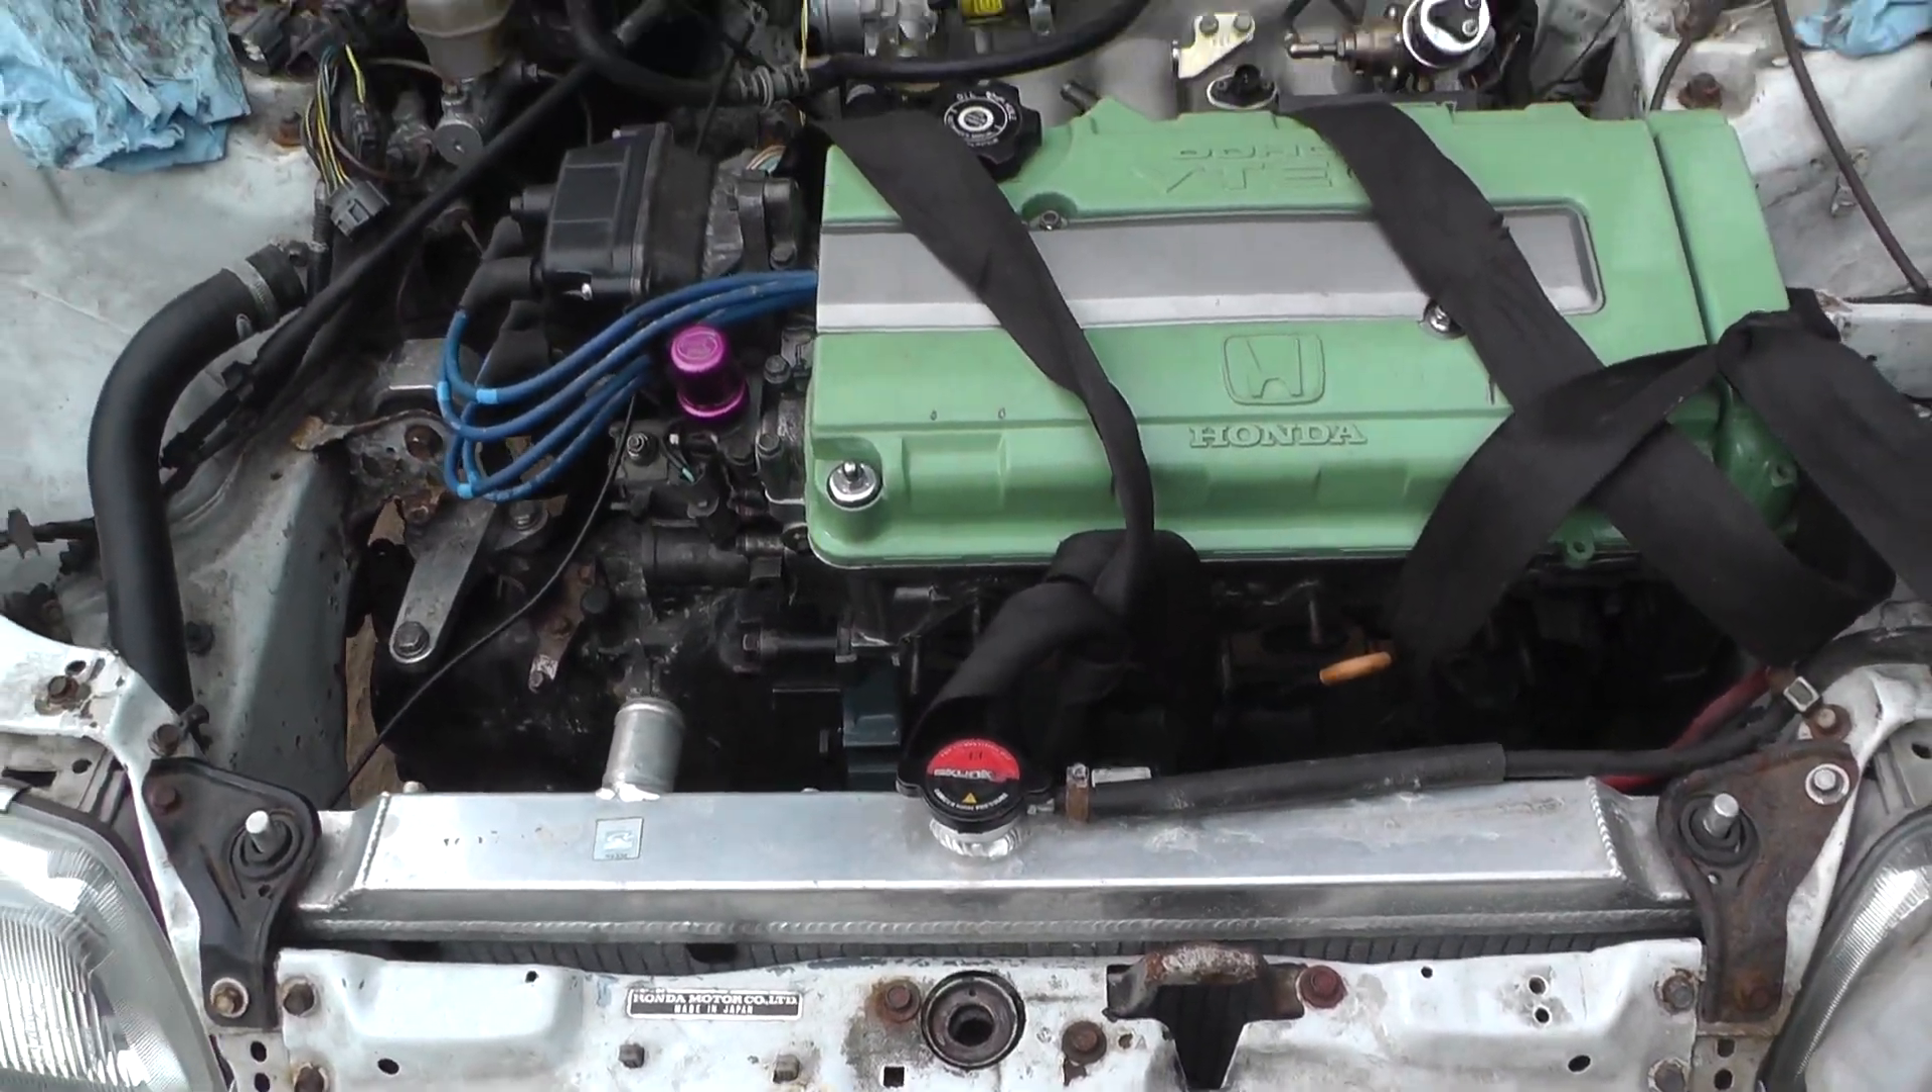This is the first stage of the engine being in.